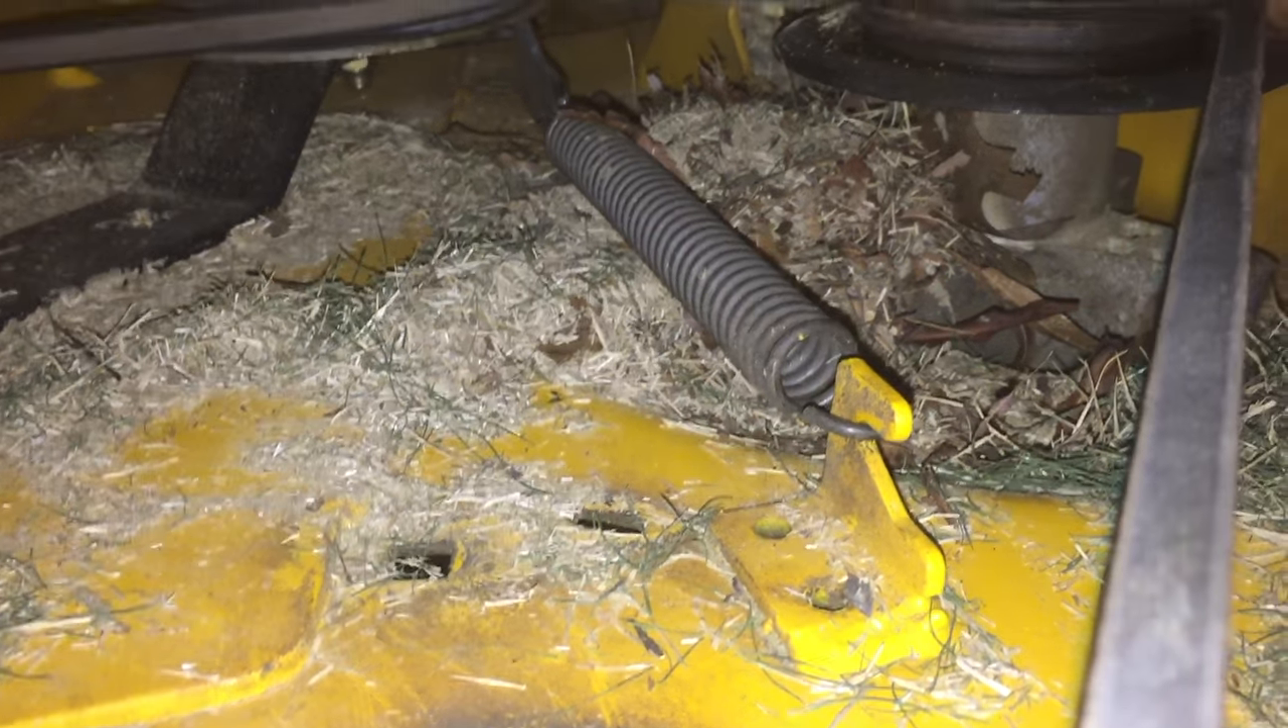We have our tension pulley spring back in place you can see it's fully locked in.